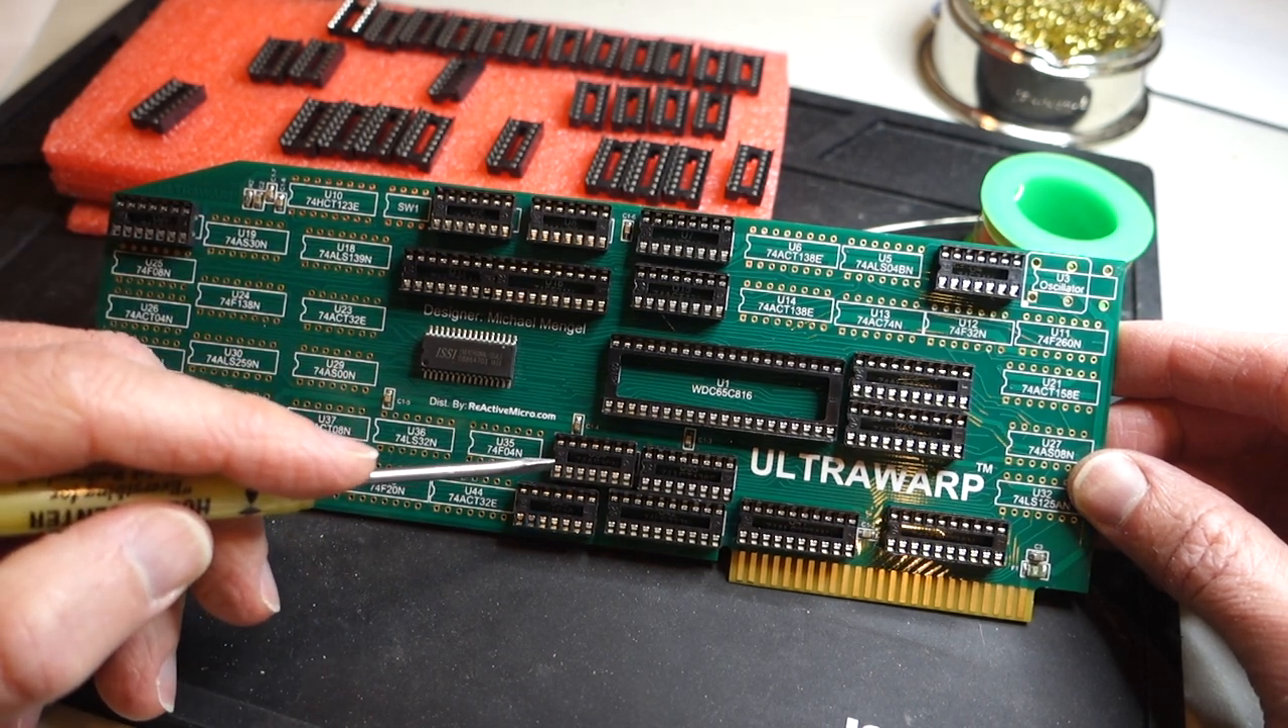At this point, I'm about halfway done with assembly. You can see I still have quite a few dip sockets left to go.